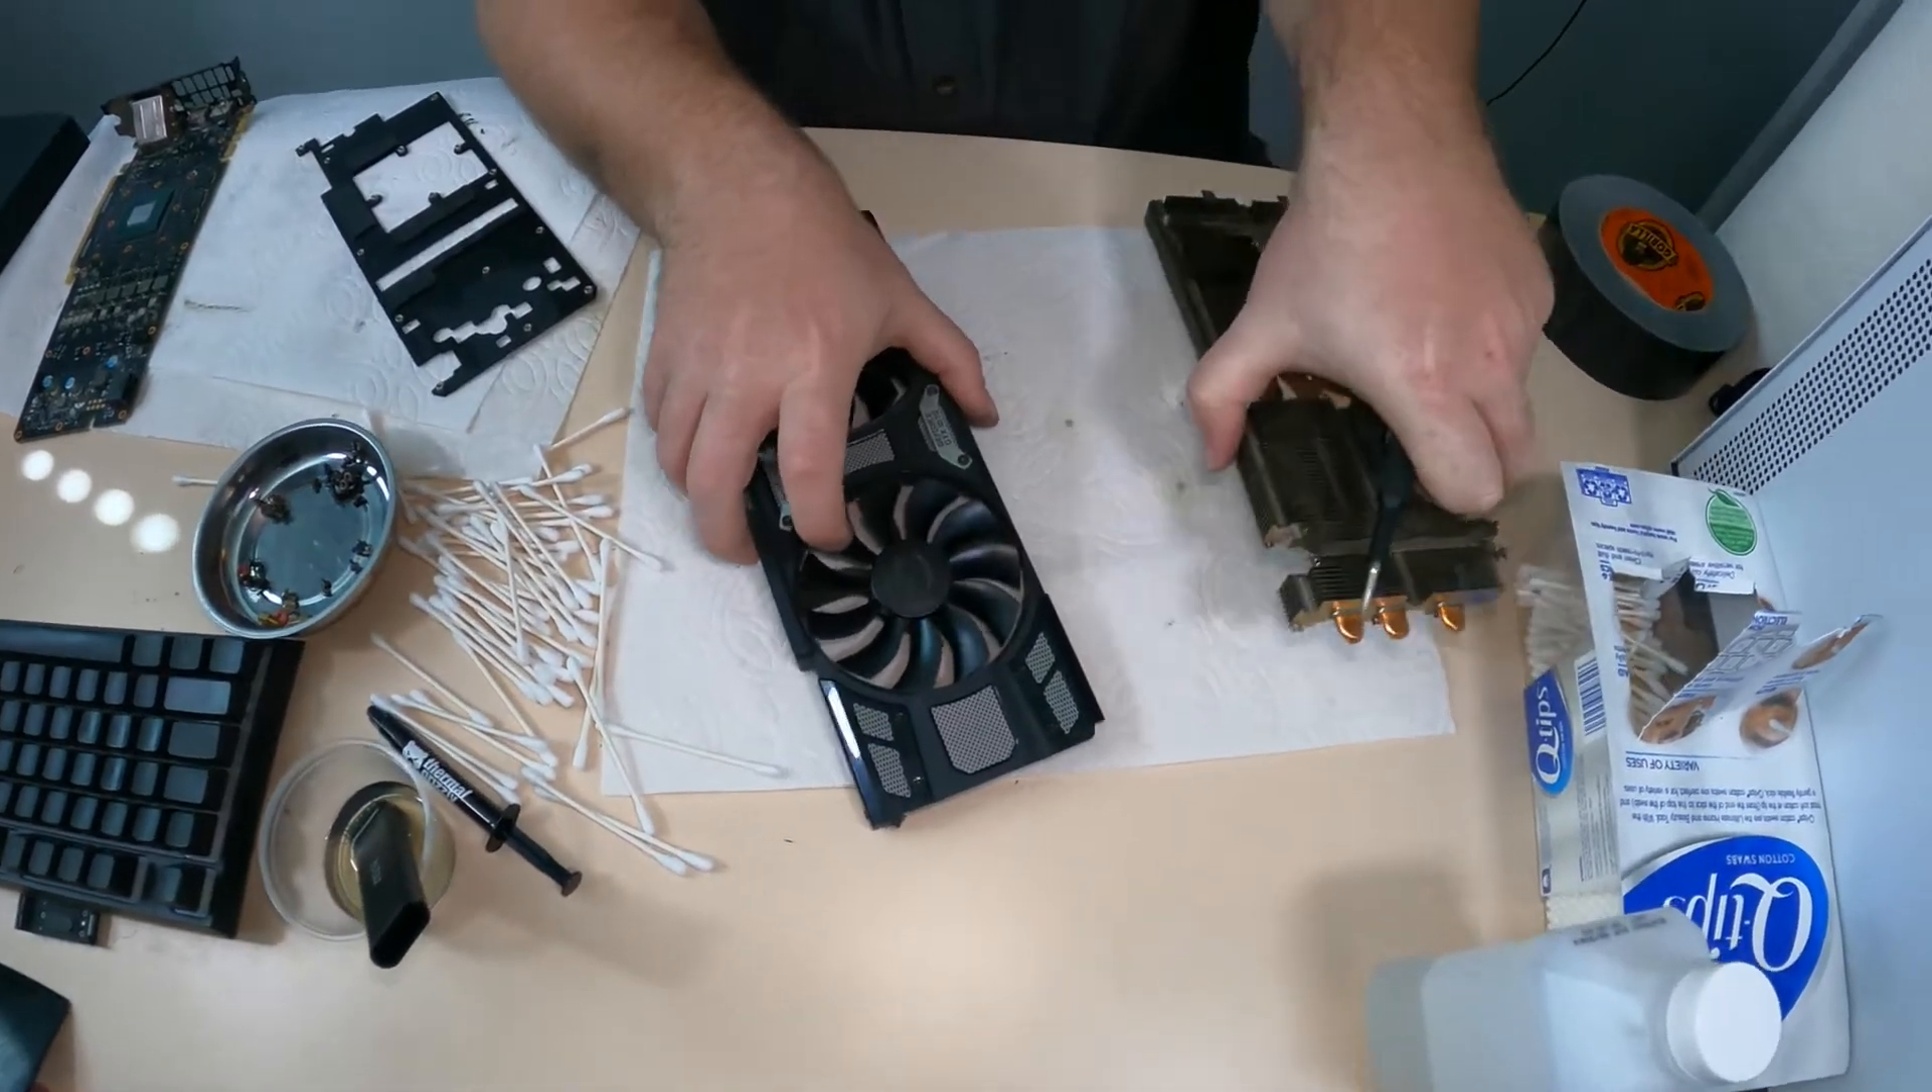So we still need to disassemble the fan blades because the one bolt just separates it from the cooler.